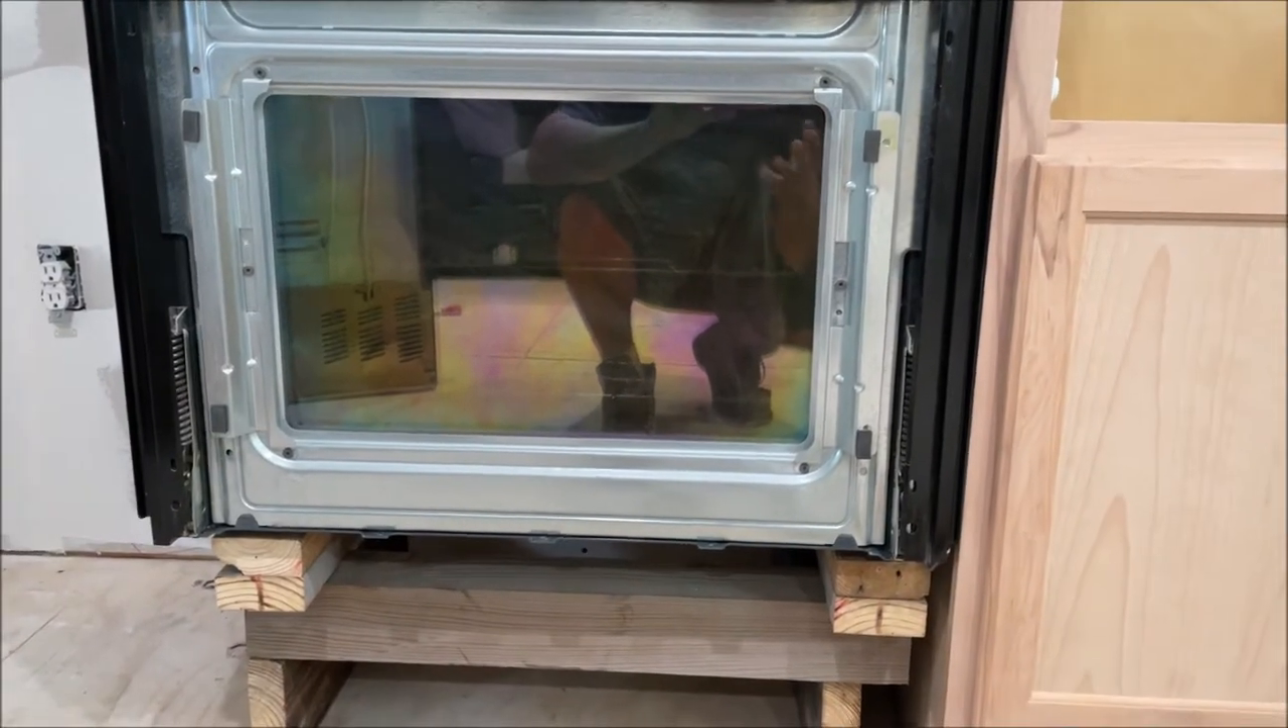So notice i took the glass off the front.